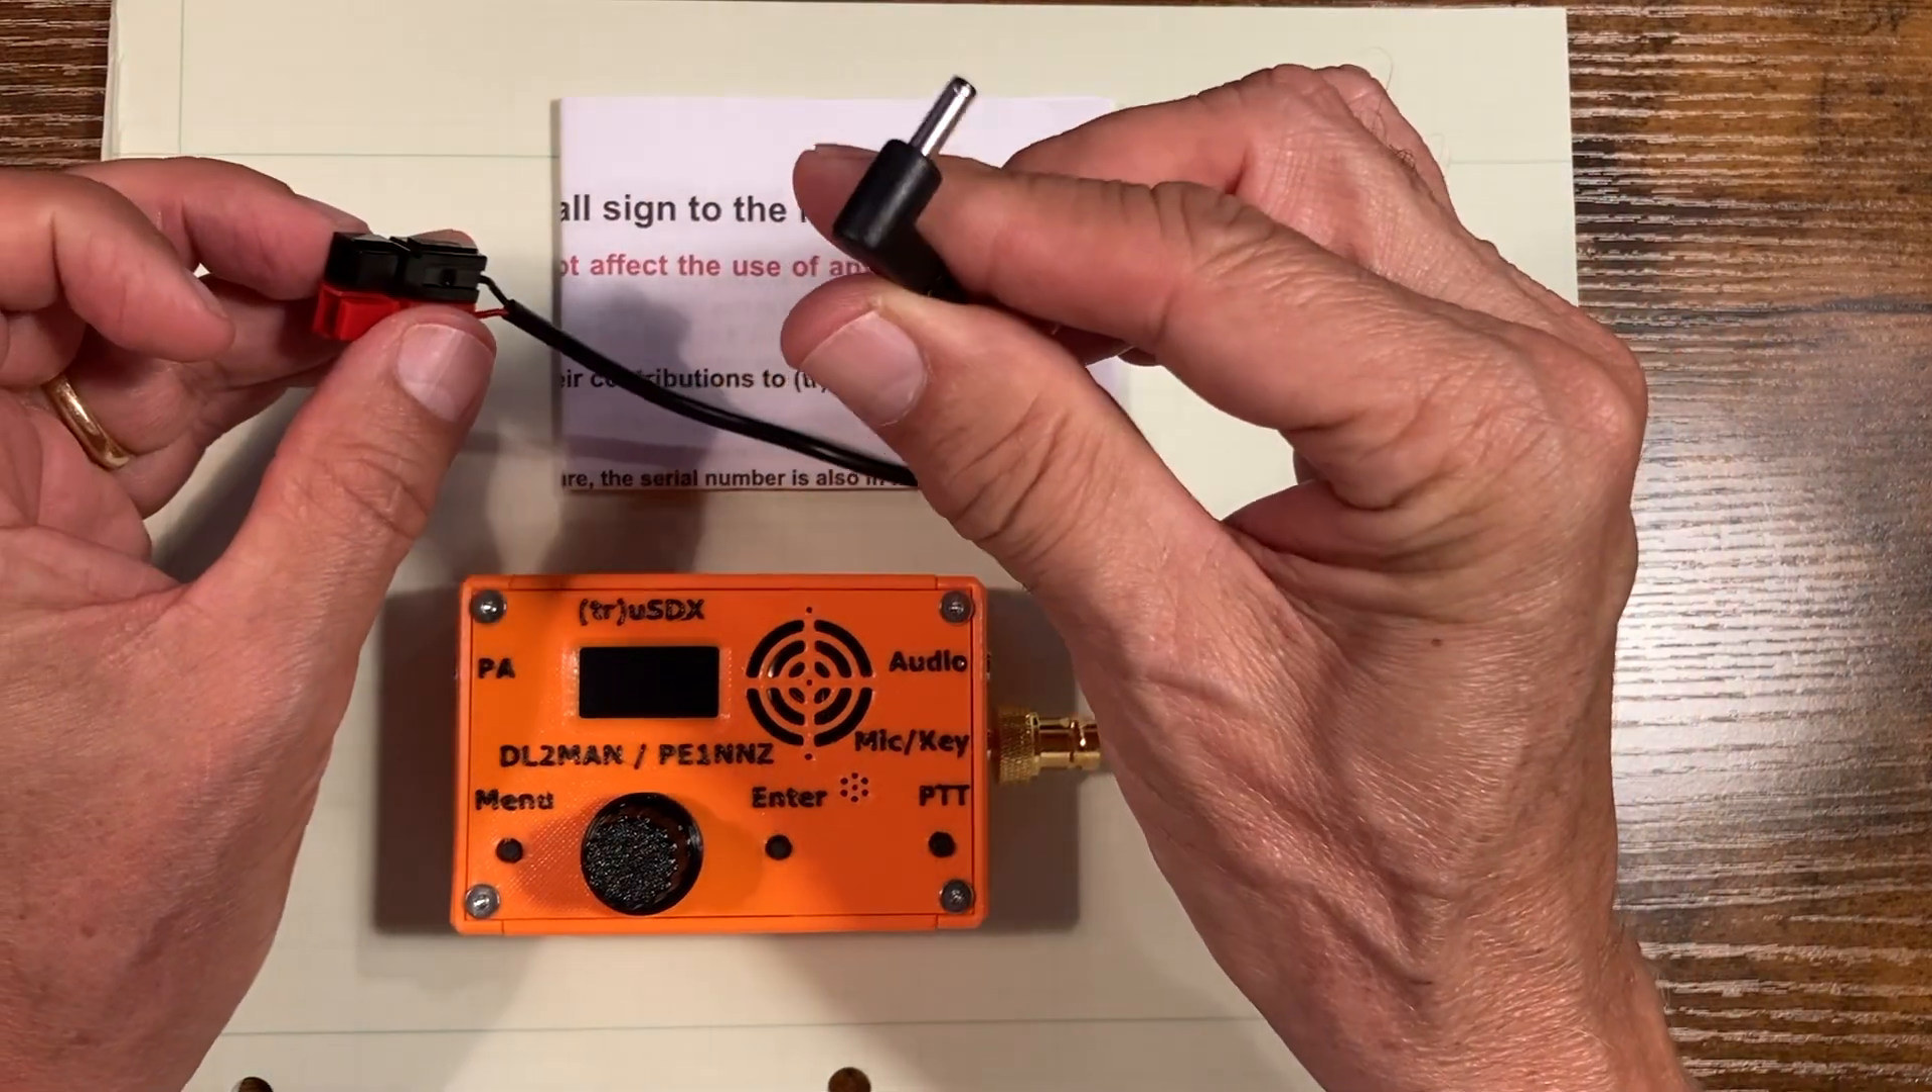Okay so what we've done now is we've put on Andersen power poles onto our power cable.